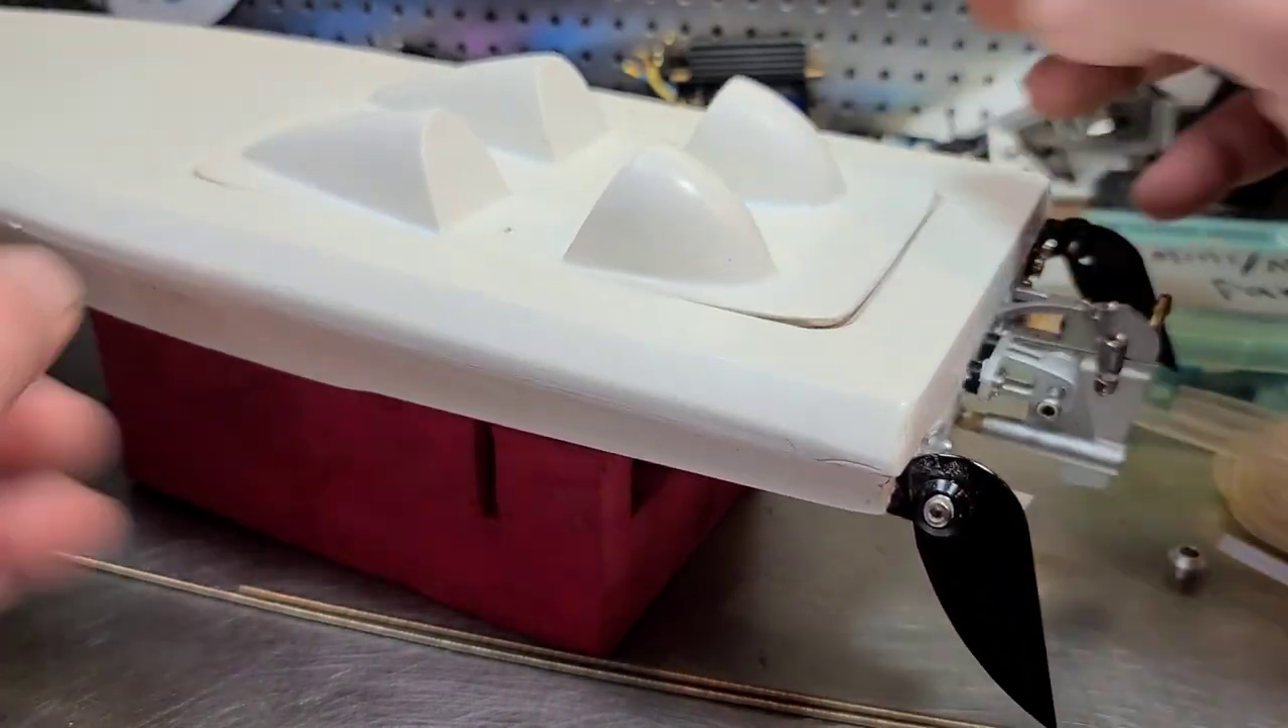I actually uh sanded my hatch so it fits on there perfect.